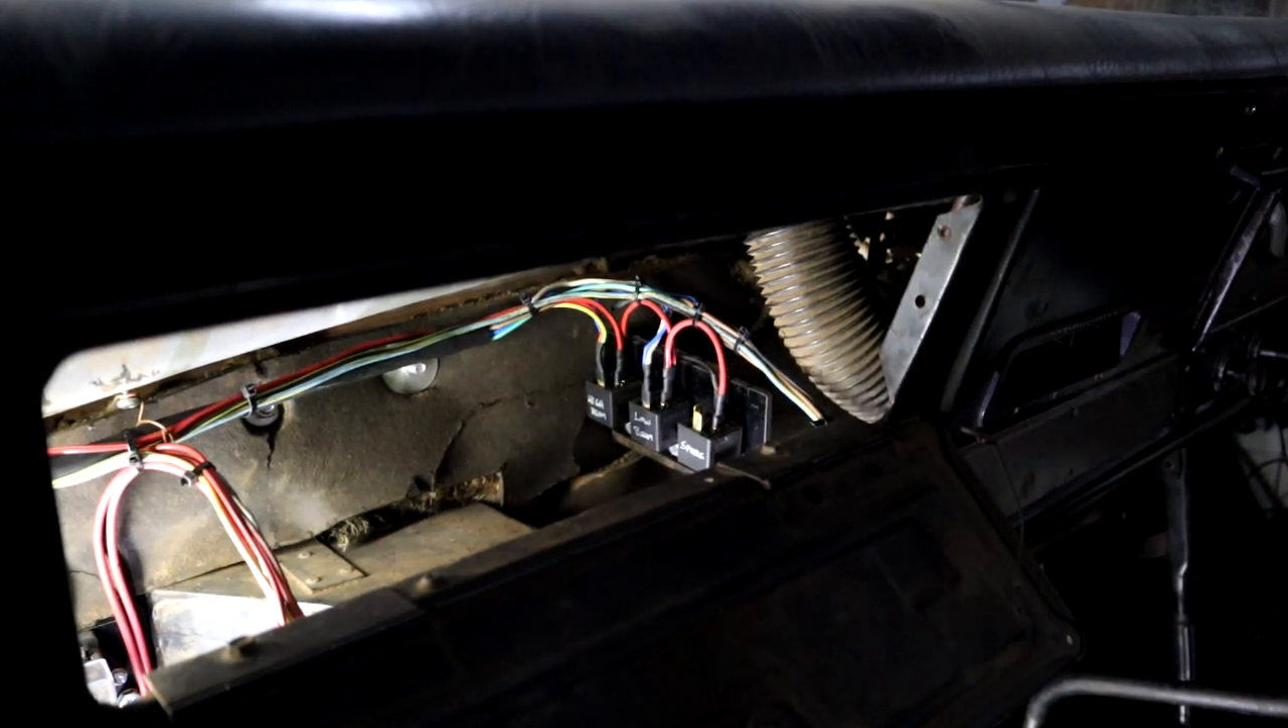You'll see my relay panel installed right there.